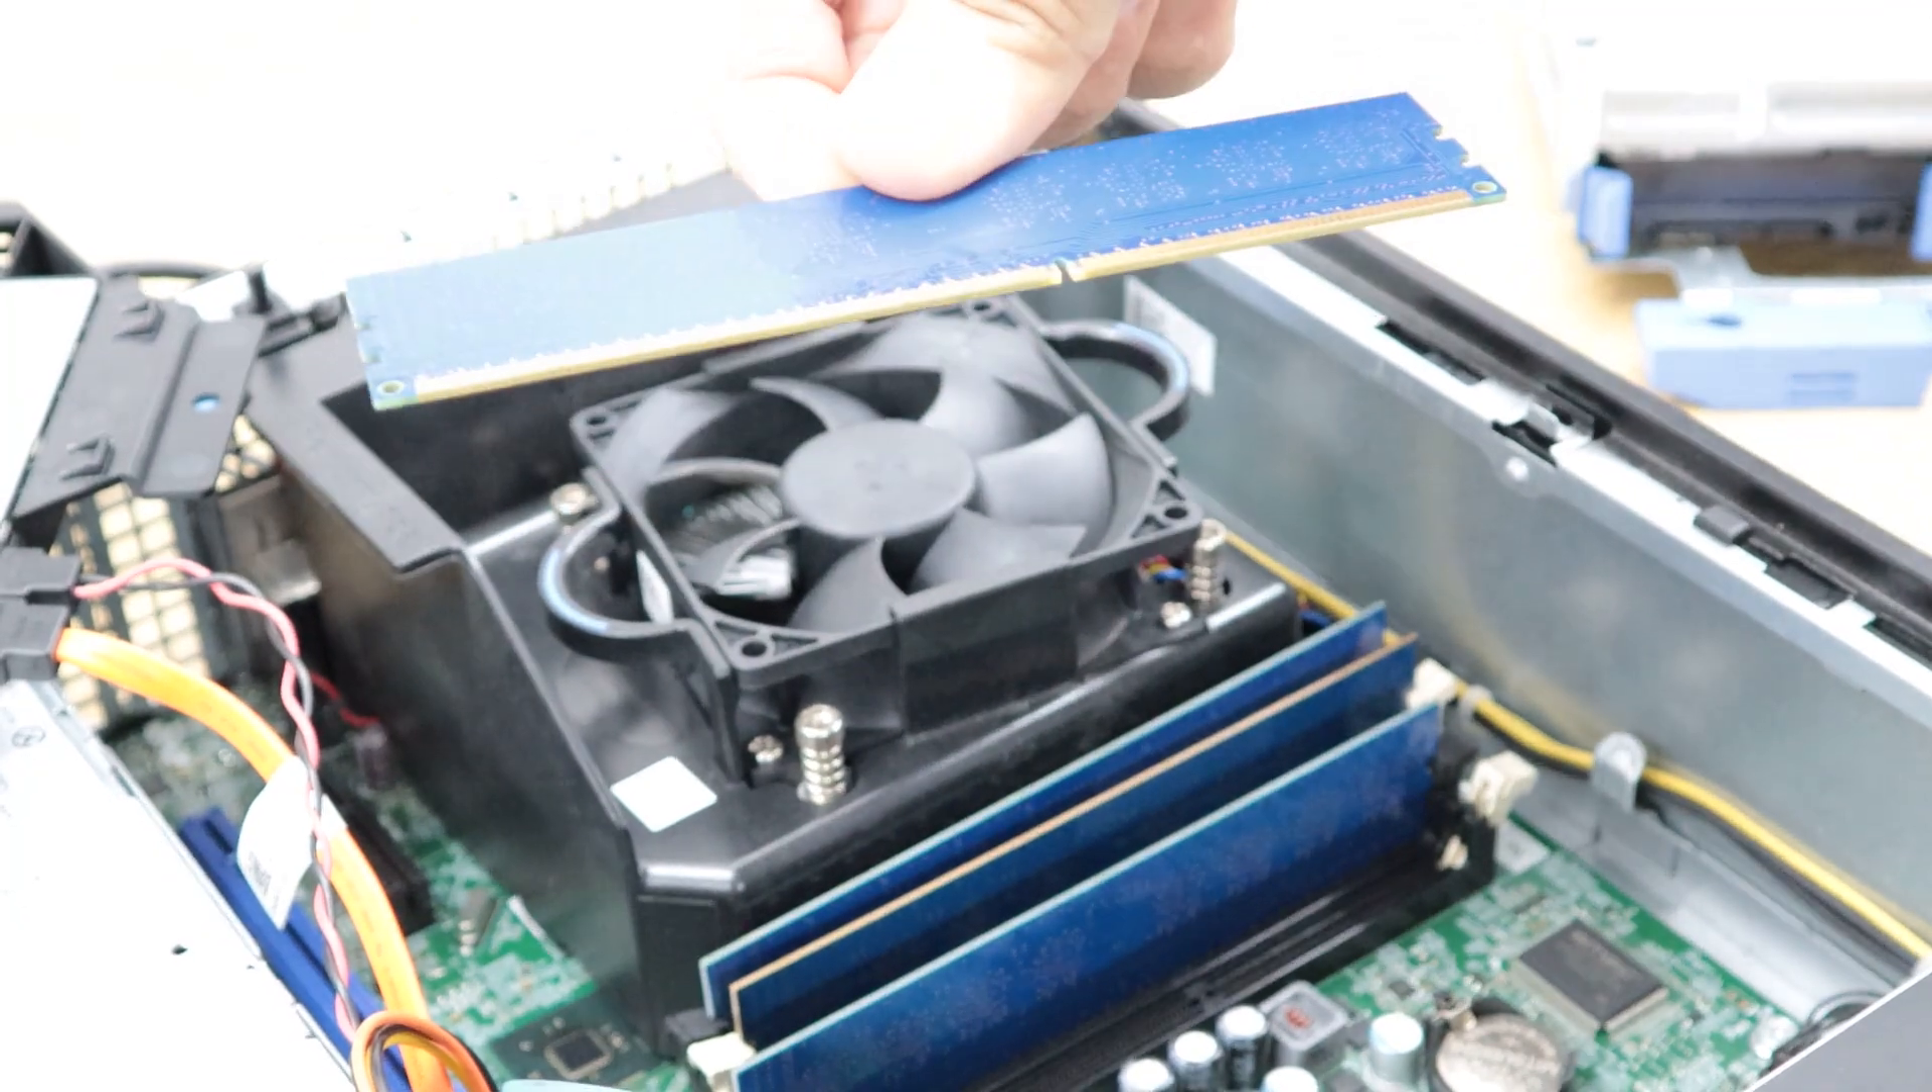So I took the first memory out.